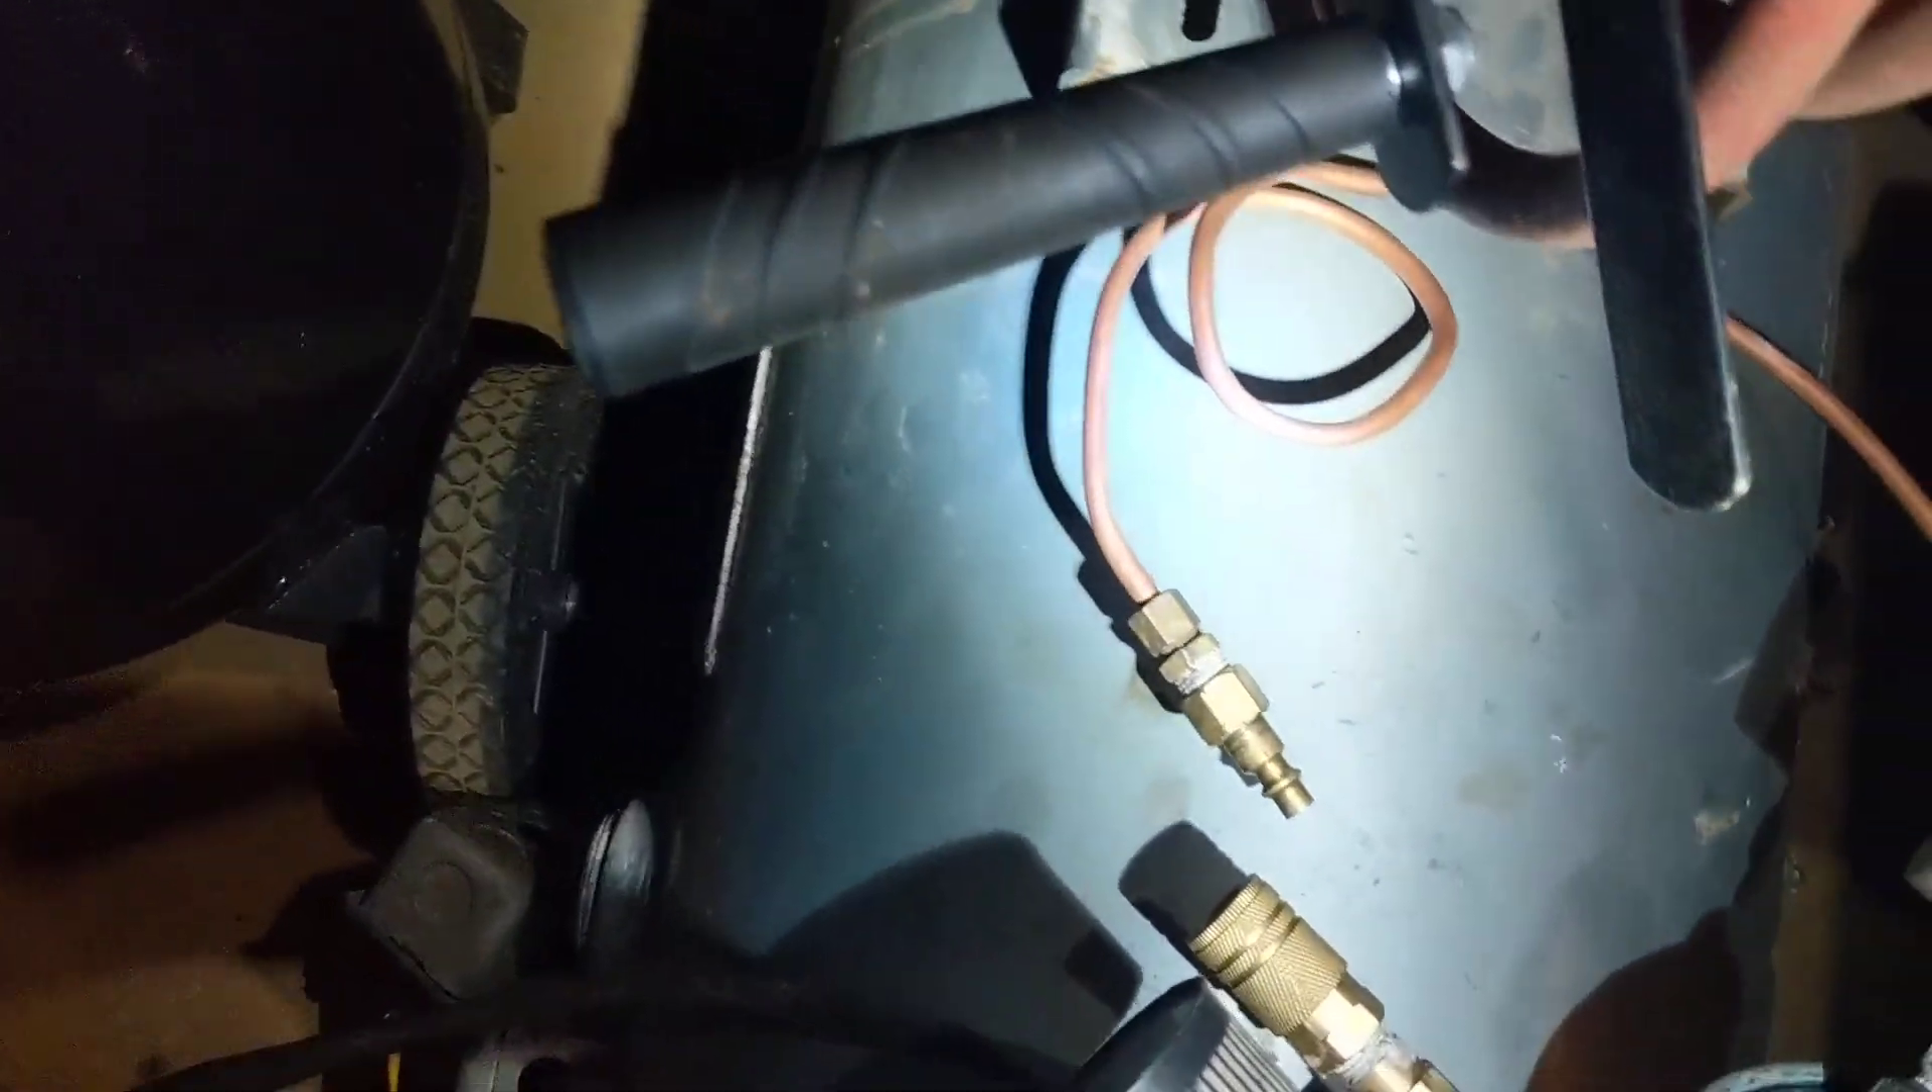So just ran the quarter inch copper line over here very crudely bent.